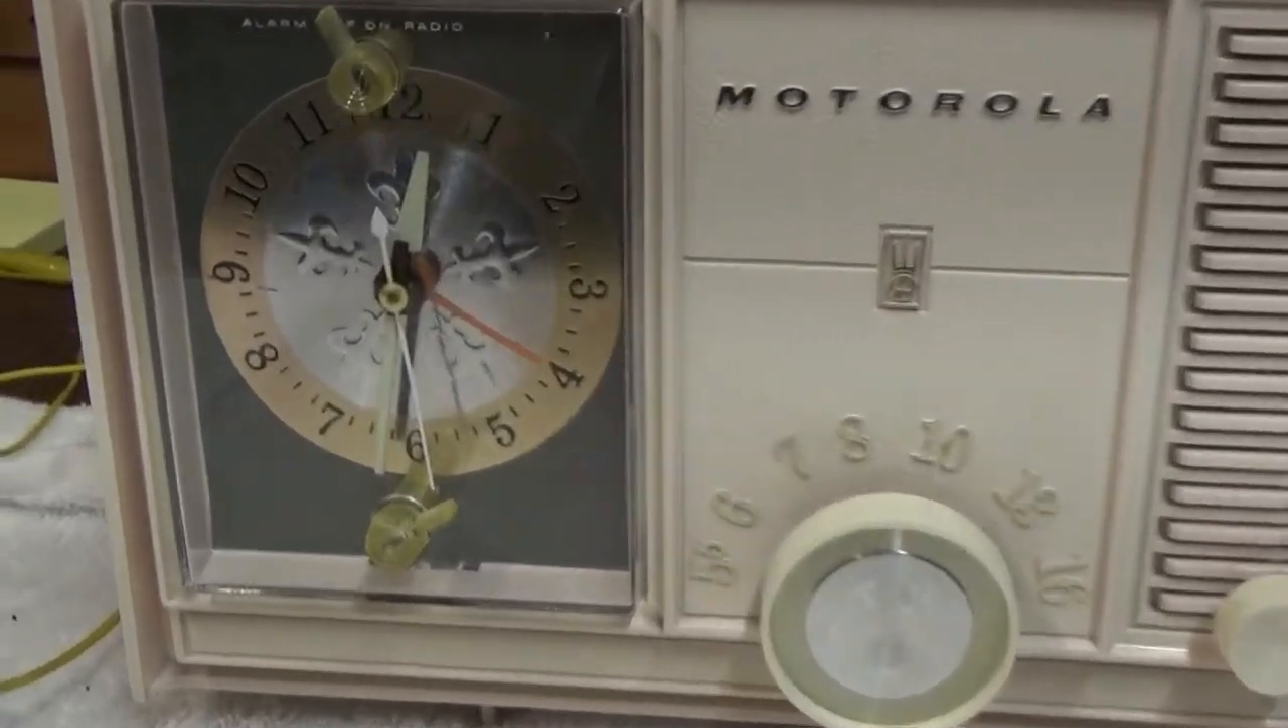I got the clock remounted and assembled back in the radio and let's see if you can even hear it.